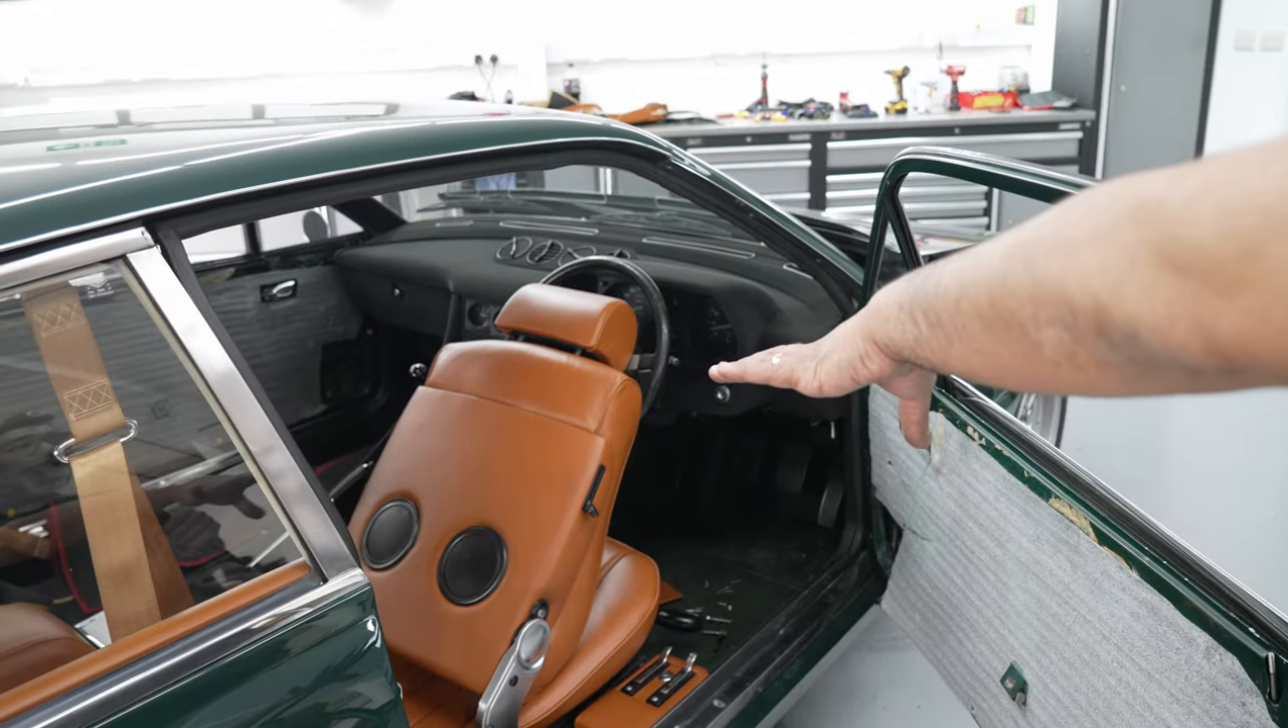Yeah, so in here, we've still got the driver's seat in there.